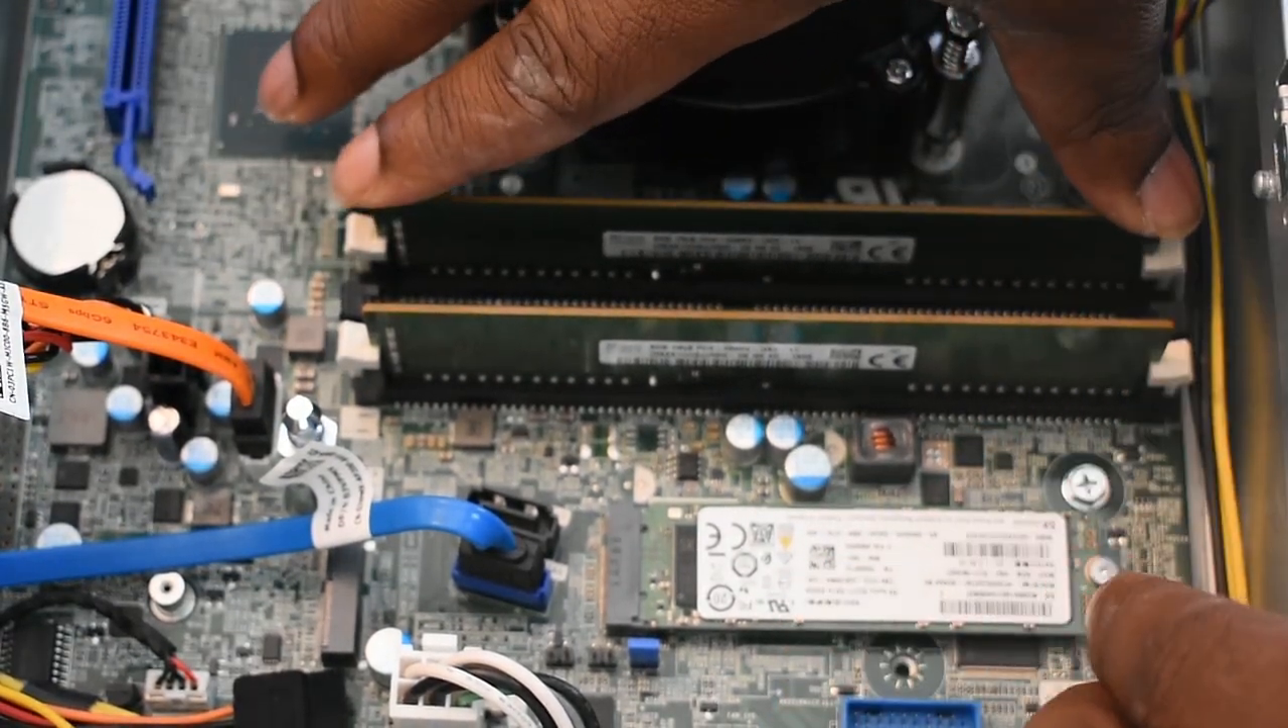That's it guys we just now install RAM on a desktop computer.